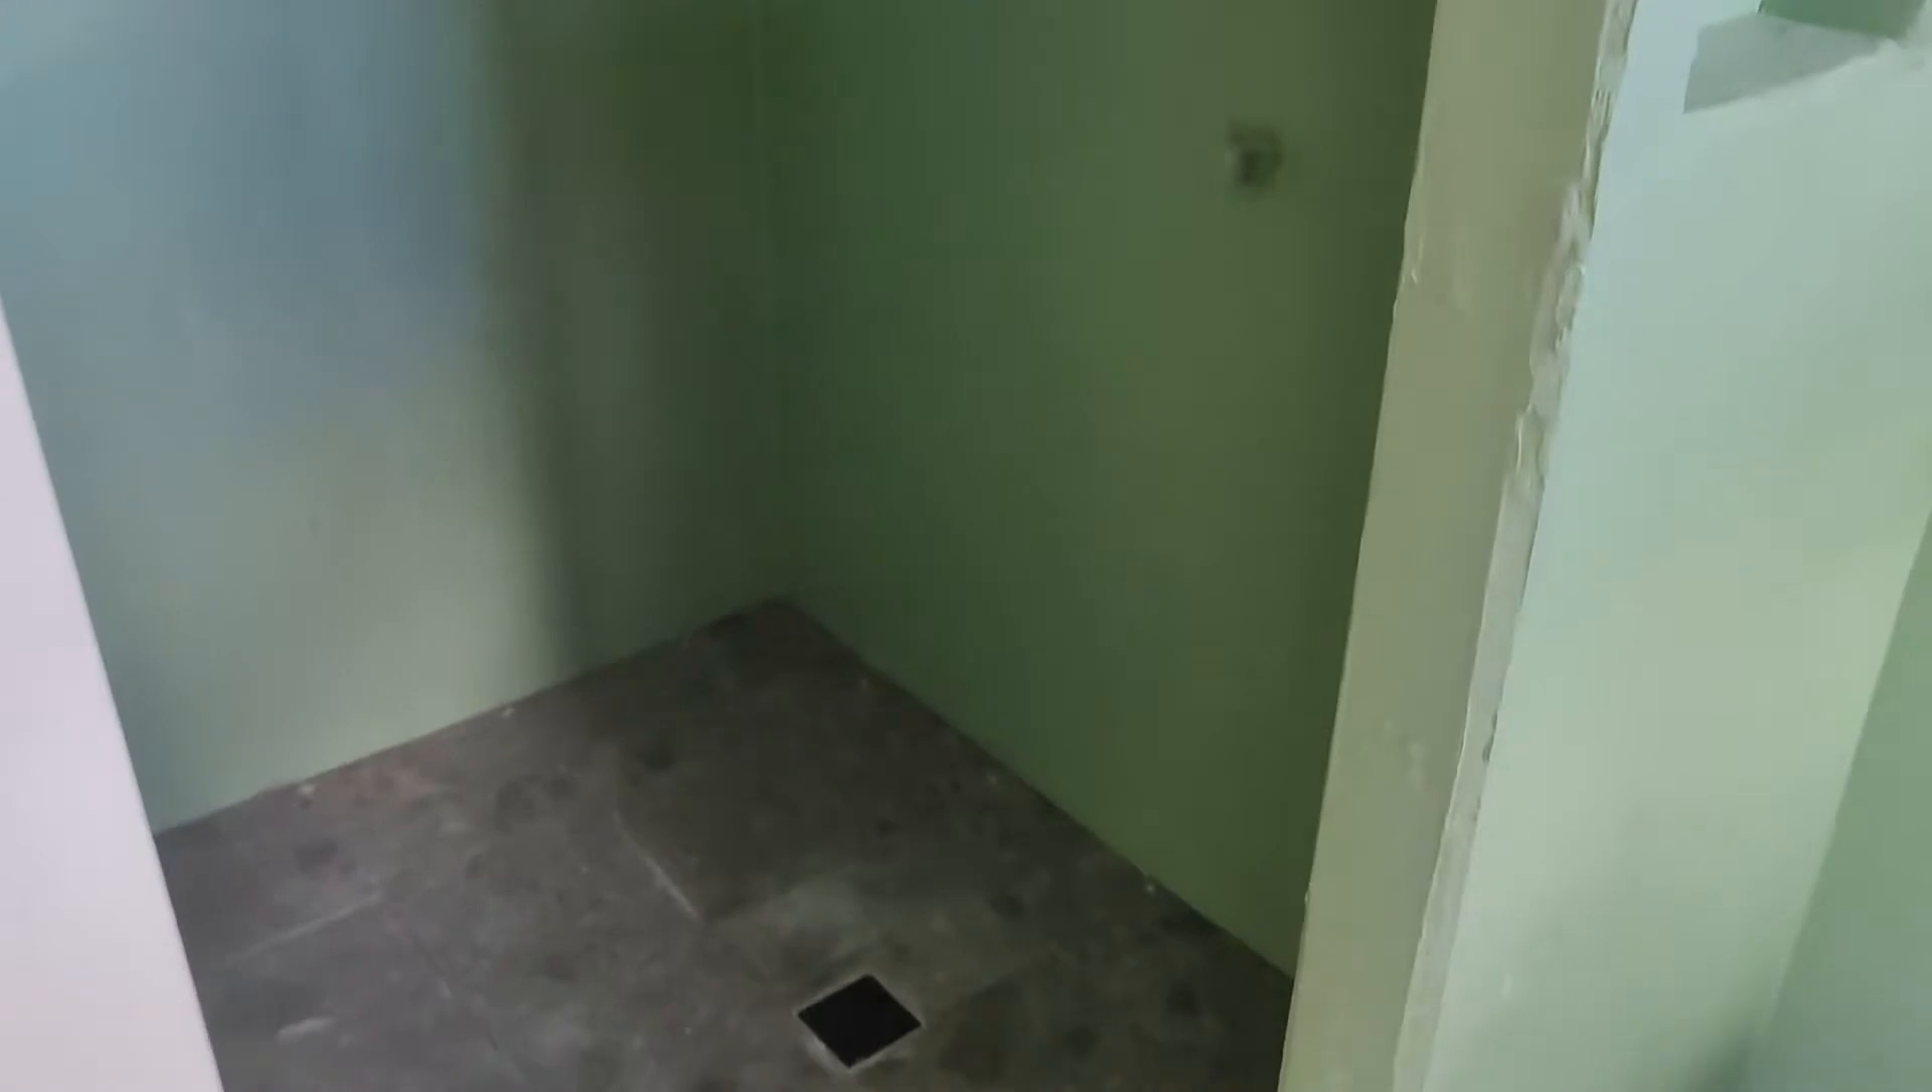Now they've still got to tile this particular bathroom, but they've got the floor done and the waterproofing on the walls itself.